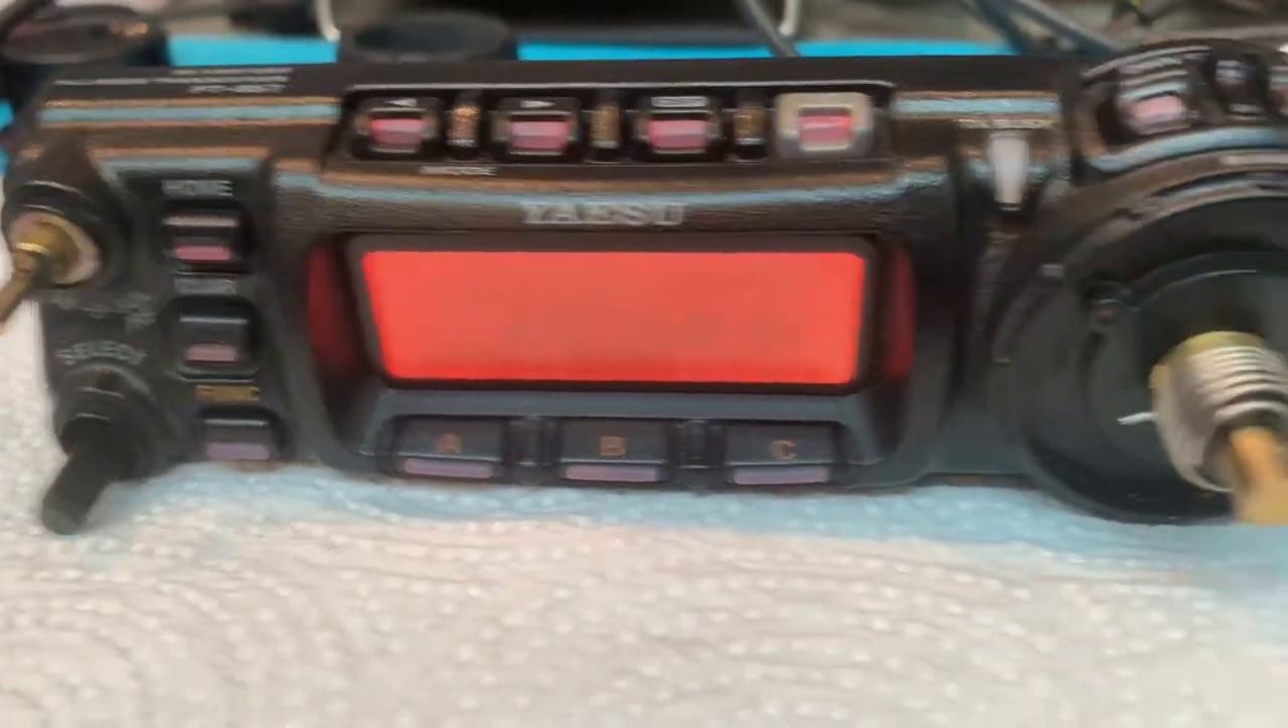We're pretty much ready to go here except for uh final assembly of knobs.